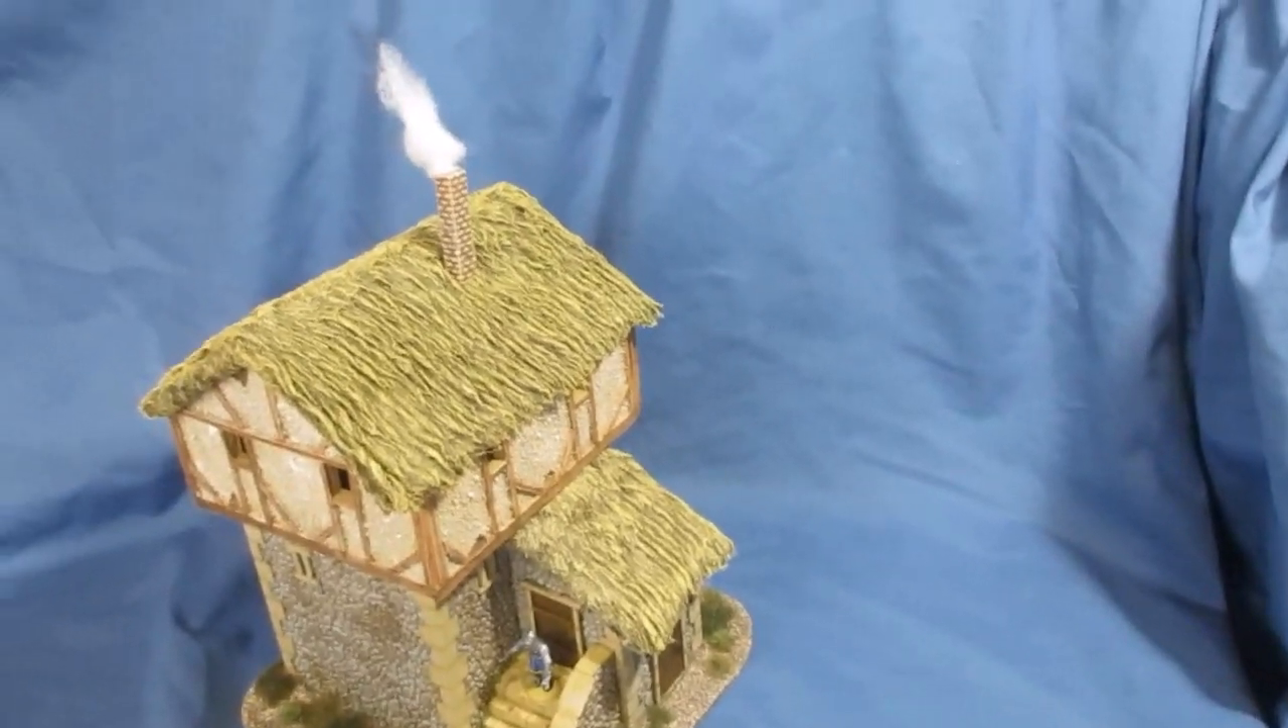So we've got a thatched roof main thatched roof obviously small thatched roof I've just added a chimney with some smoke.